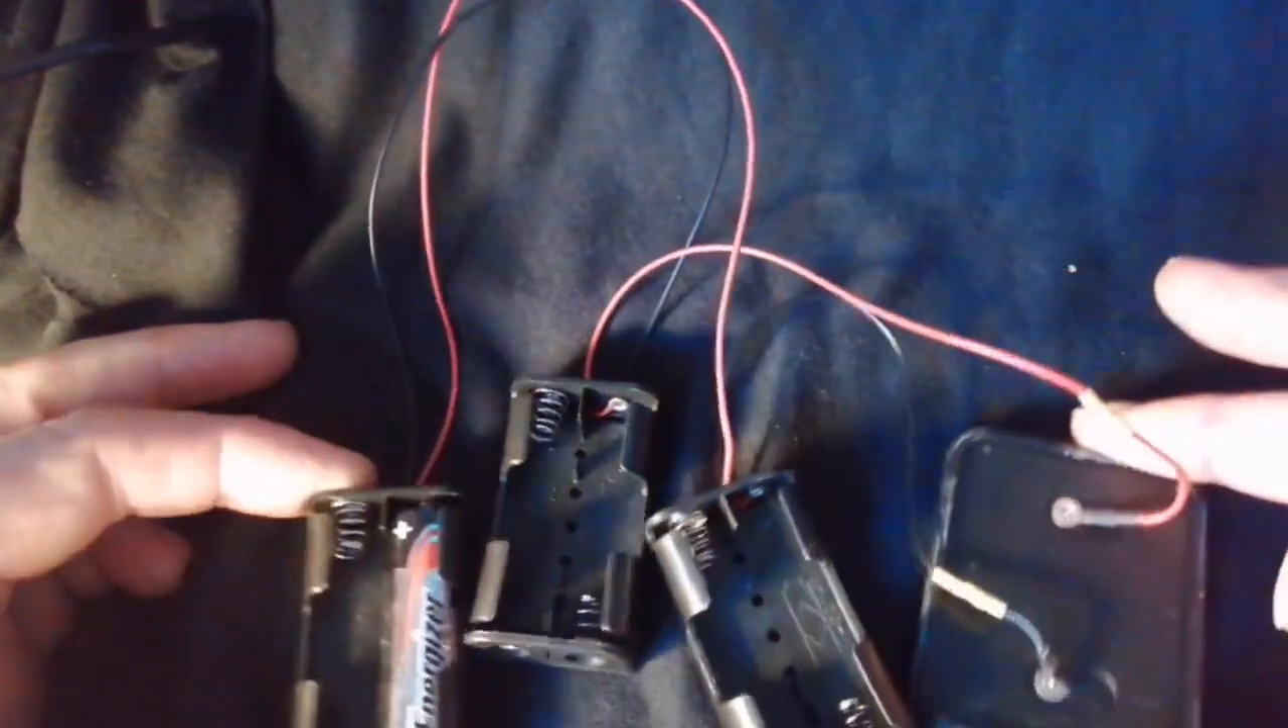So I've got the three battery holders all joined together and joined to the cap there. using the old wires.